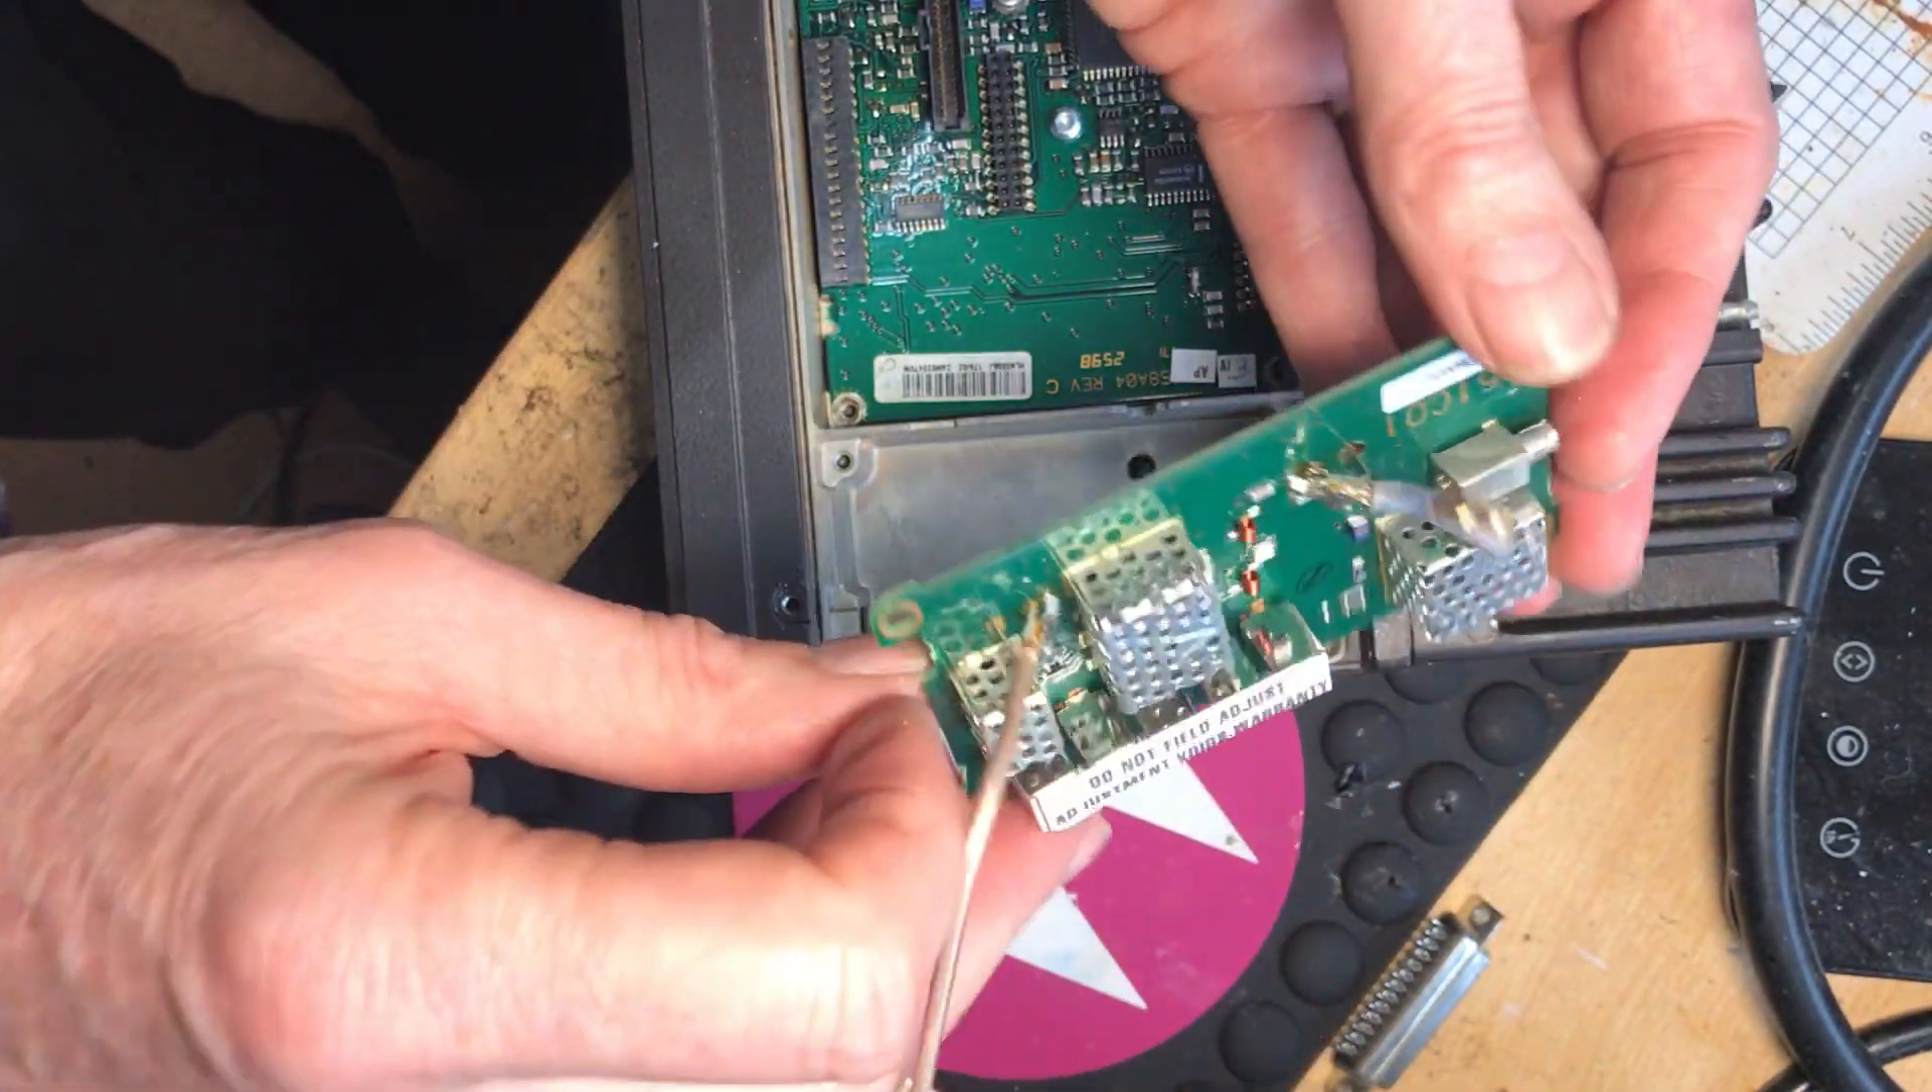So that's the front end board out ready for modifying in the next video I'll explain what we do there.